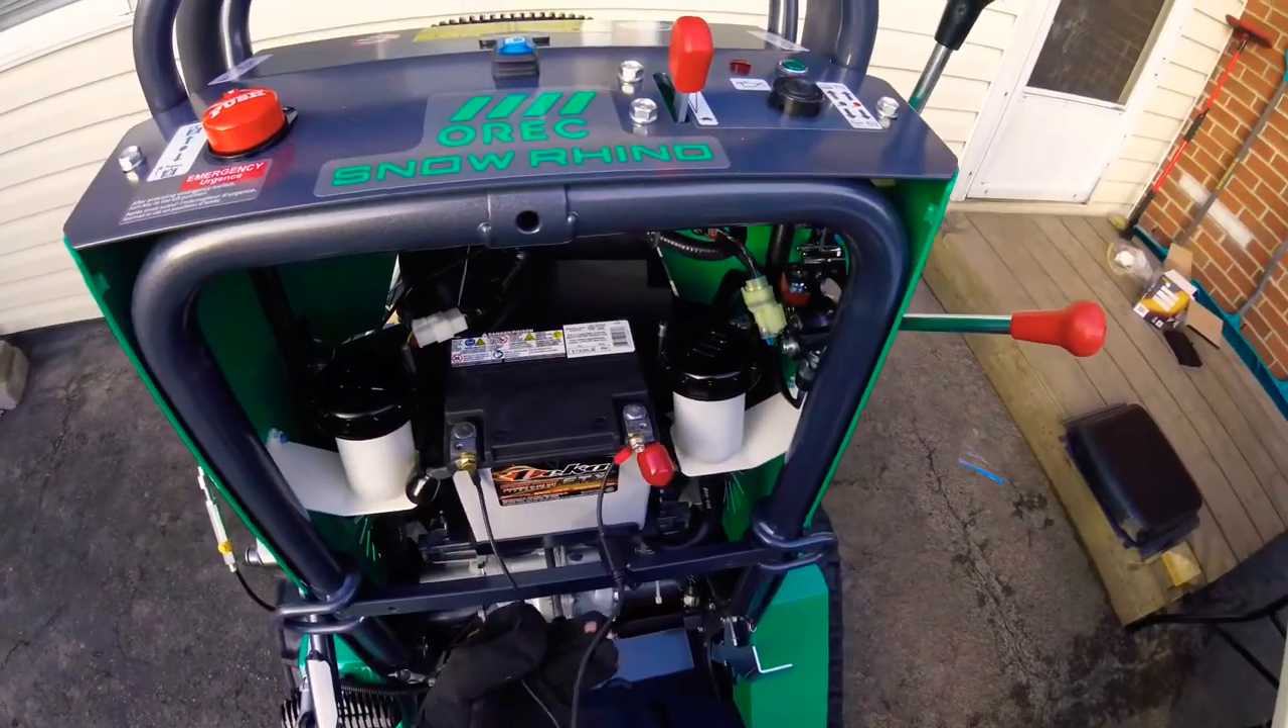I got the battery in now it took a little bit but I got it in there.